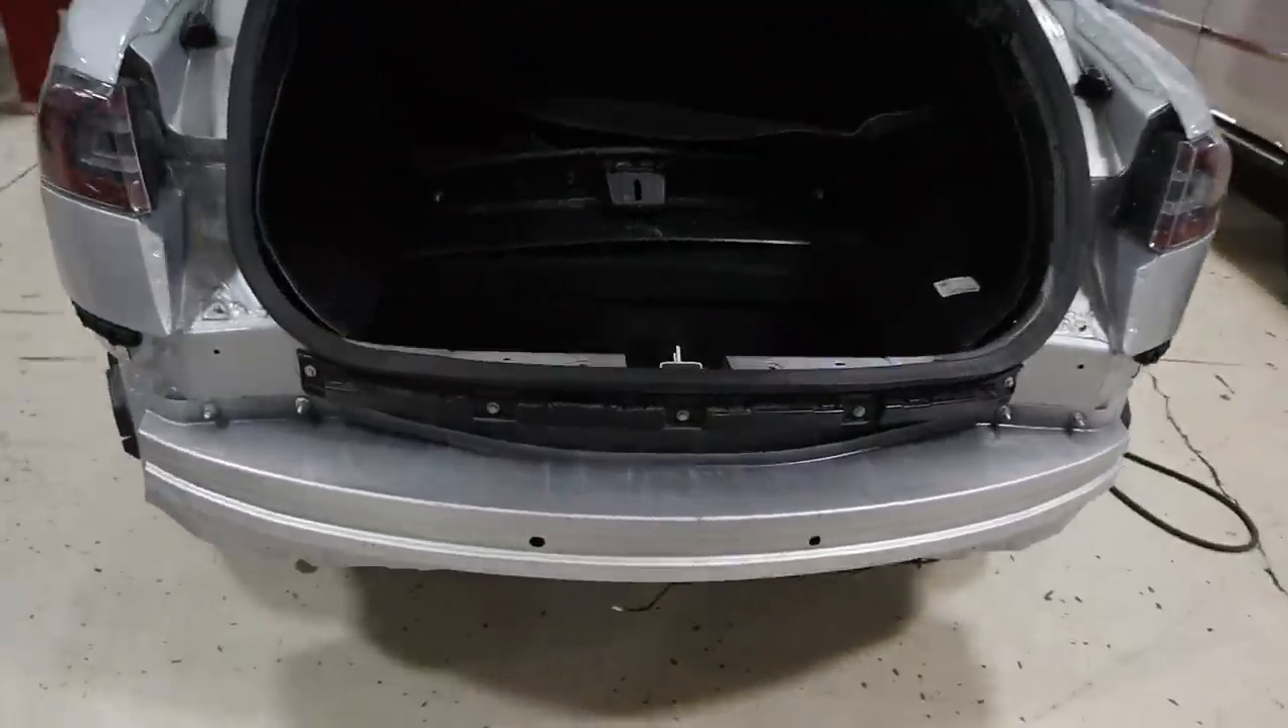We have the crash bar back on we have our latch all the carpeting uh is back together.